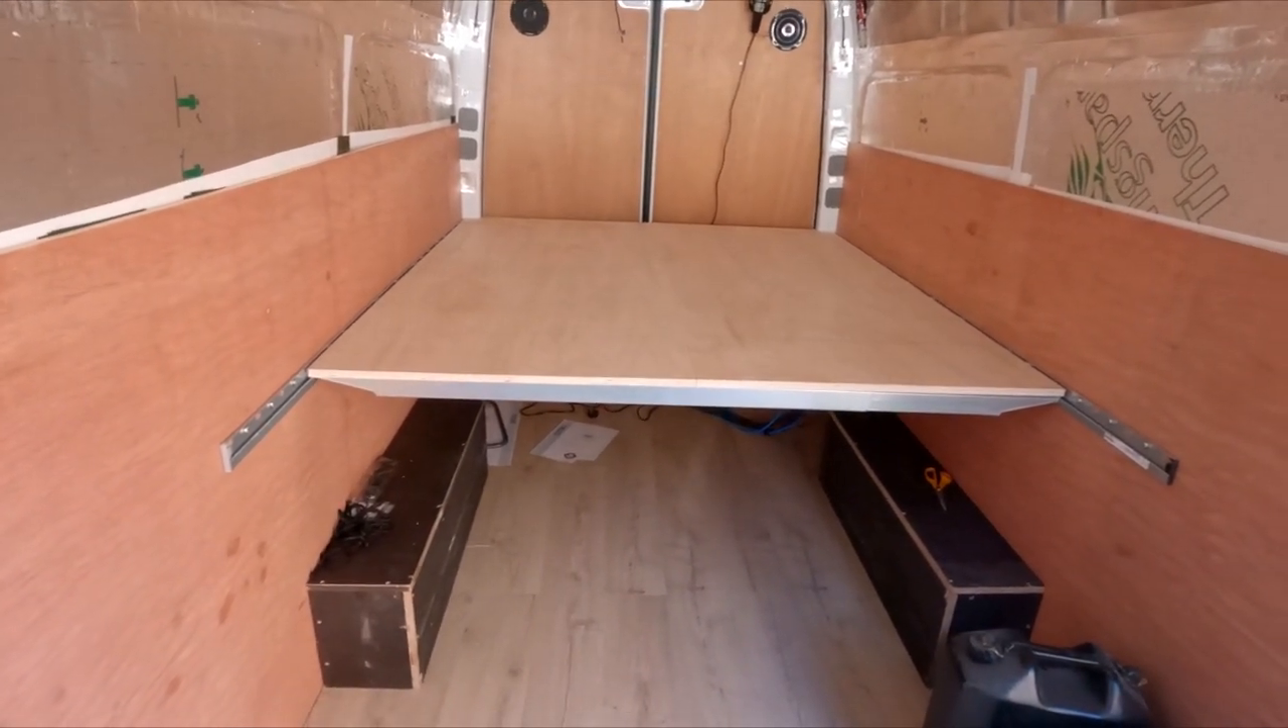I have now put the foundation, the base in for the bed.